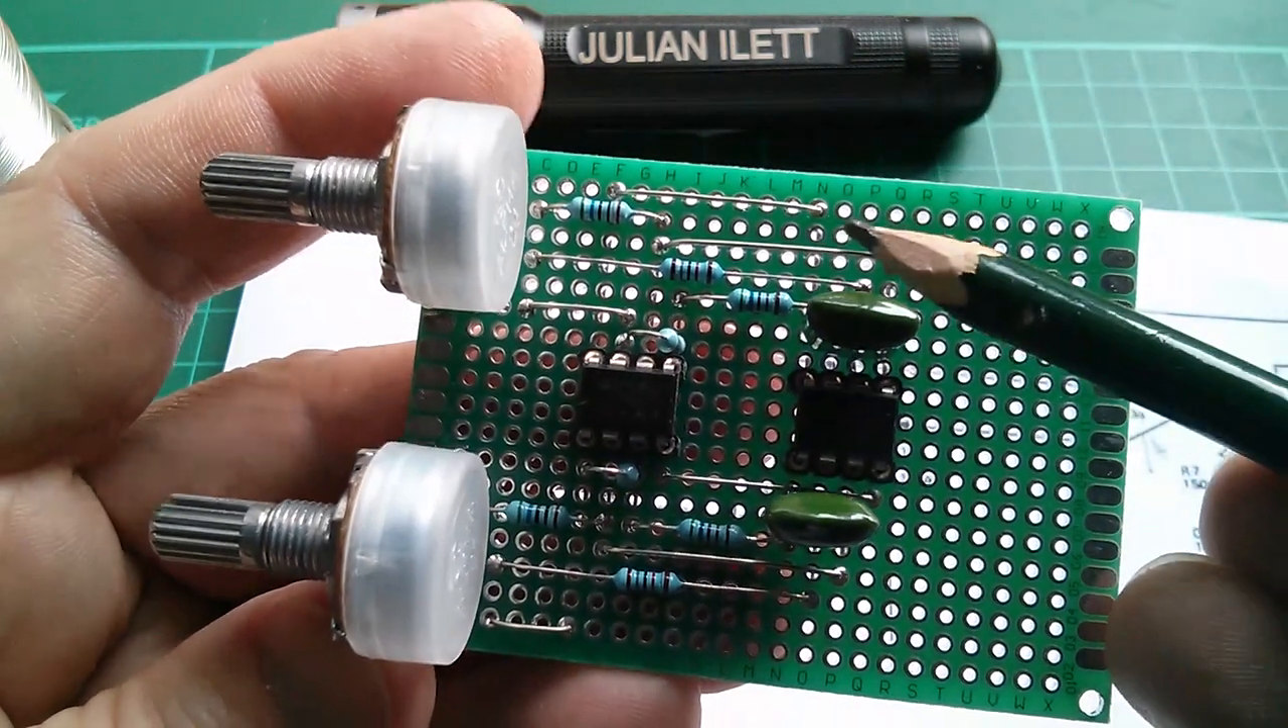So i fitted uh quite a lot of the link wires as well for ground.